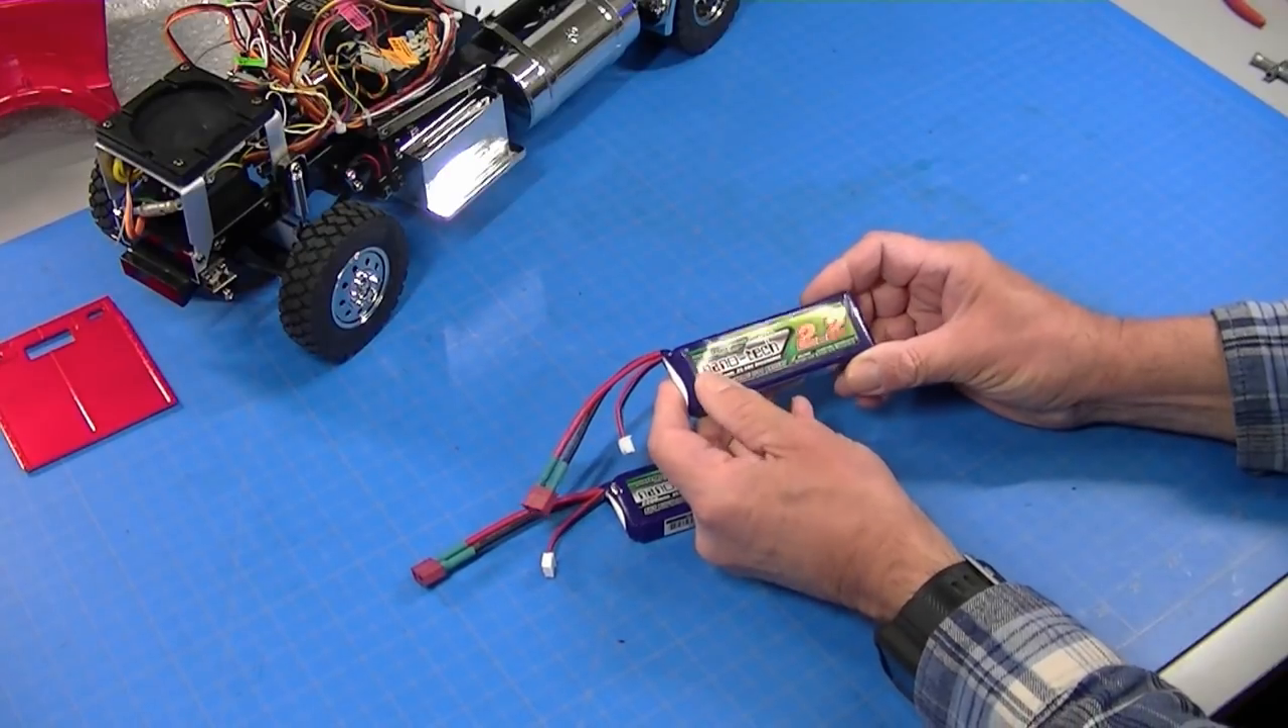So I've got these two cell 2200 LiPos. I've soldered Dean's connectors on them.